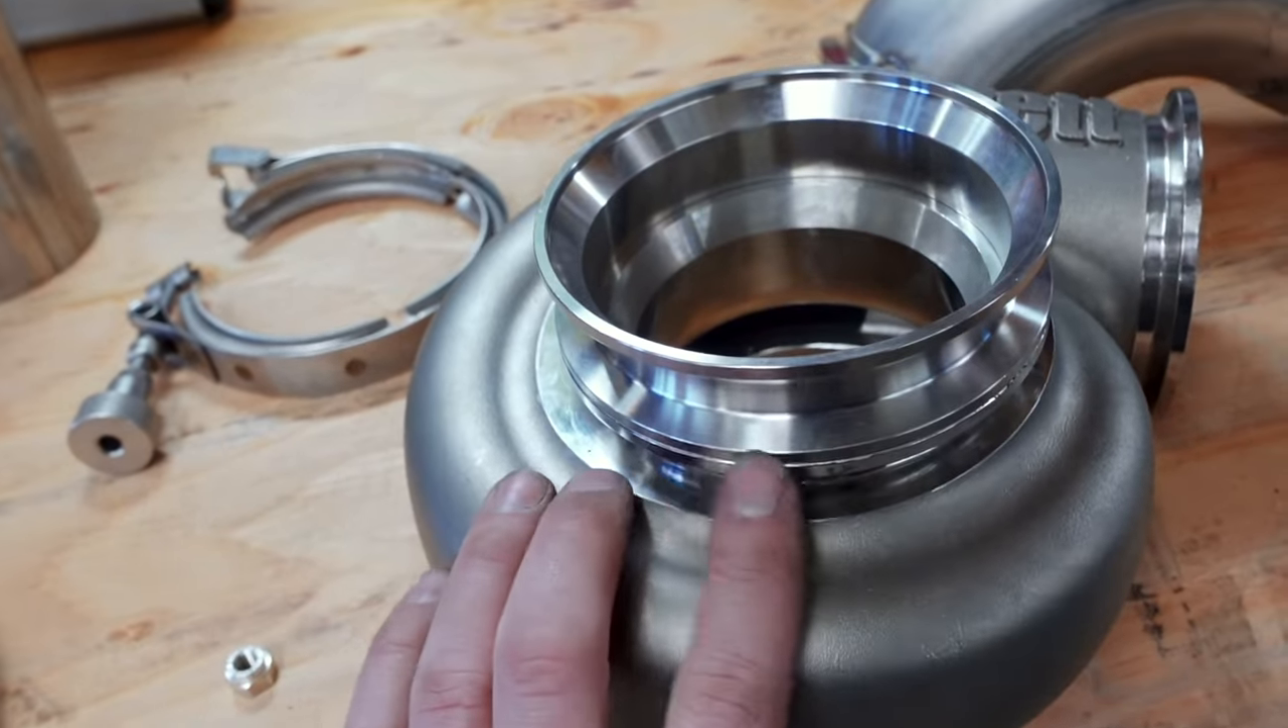So this is the four inch flange meant for this turbo and as you can see it fits nicely.